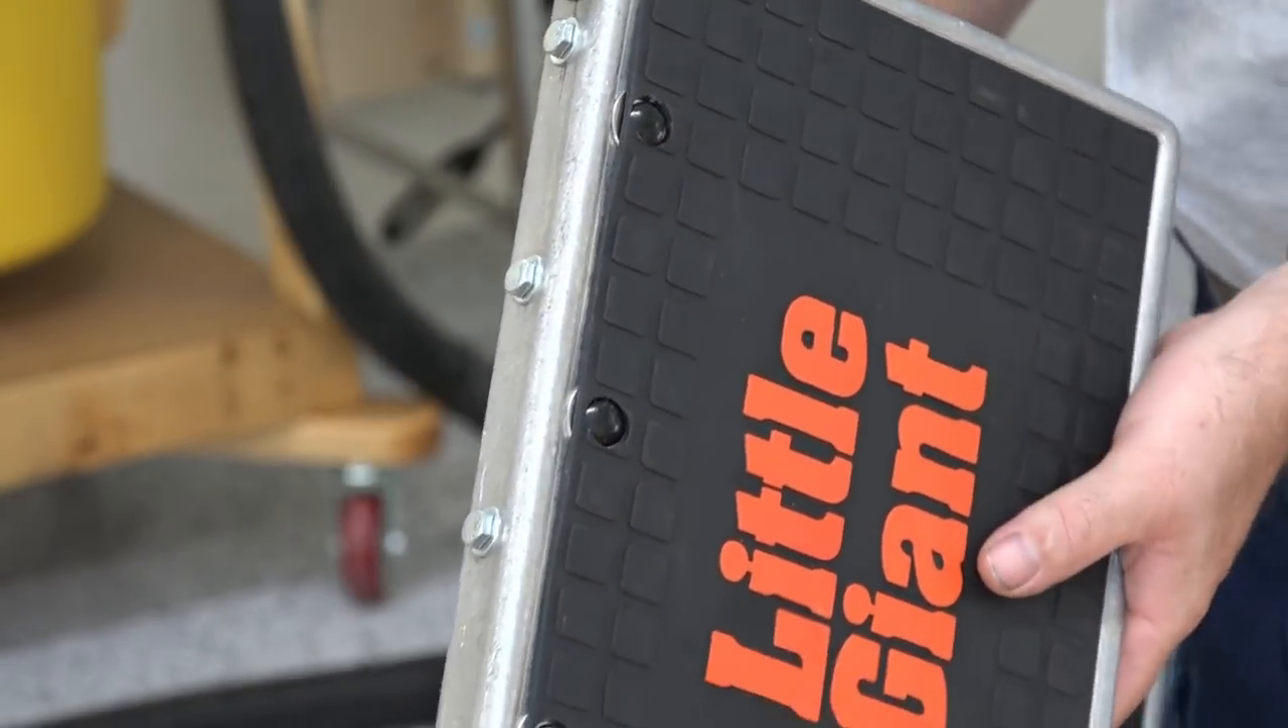I put up three bolts stainless steel carriage bolts through the aluminum and they come out right here.